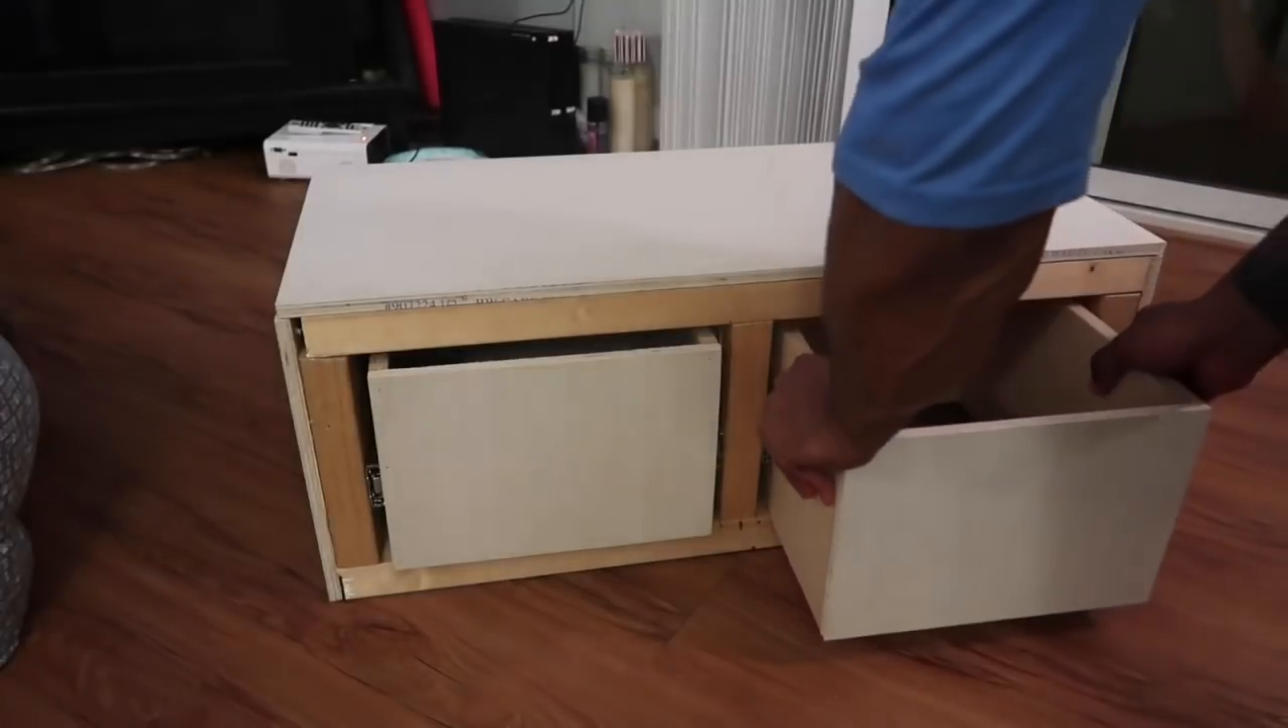Now I'm just checking to make sure that both of the drawers fit into the holes with the slides in there and it looks like I measured everything right.